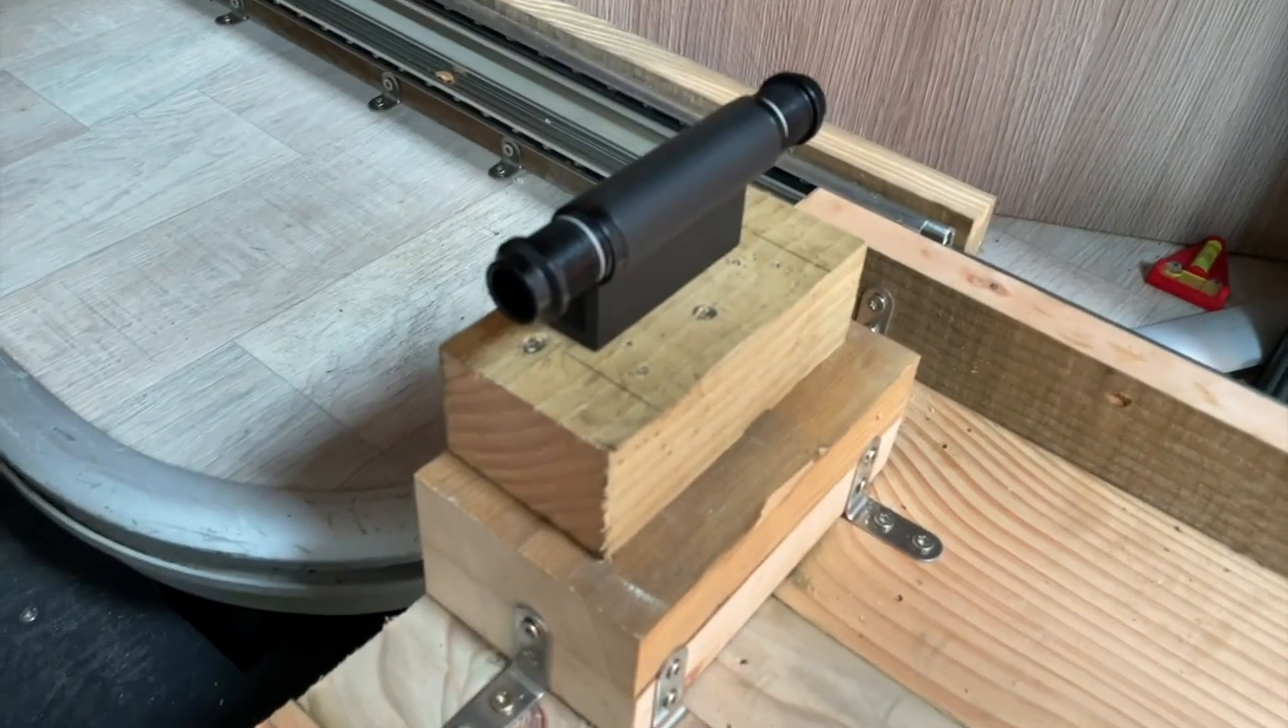I've just finished fitting this mount here. So I've had to use a couple of blocks of wood just to build this up.